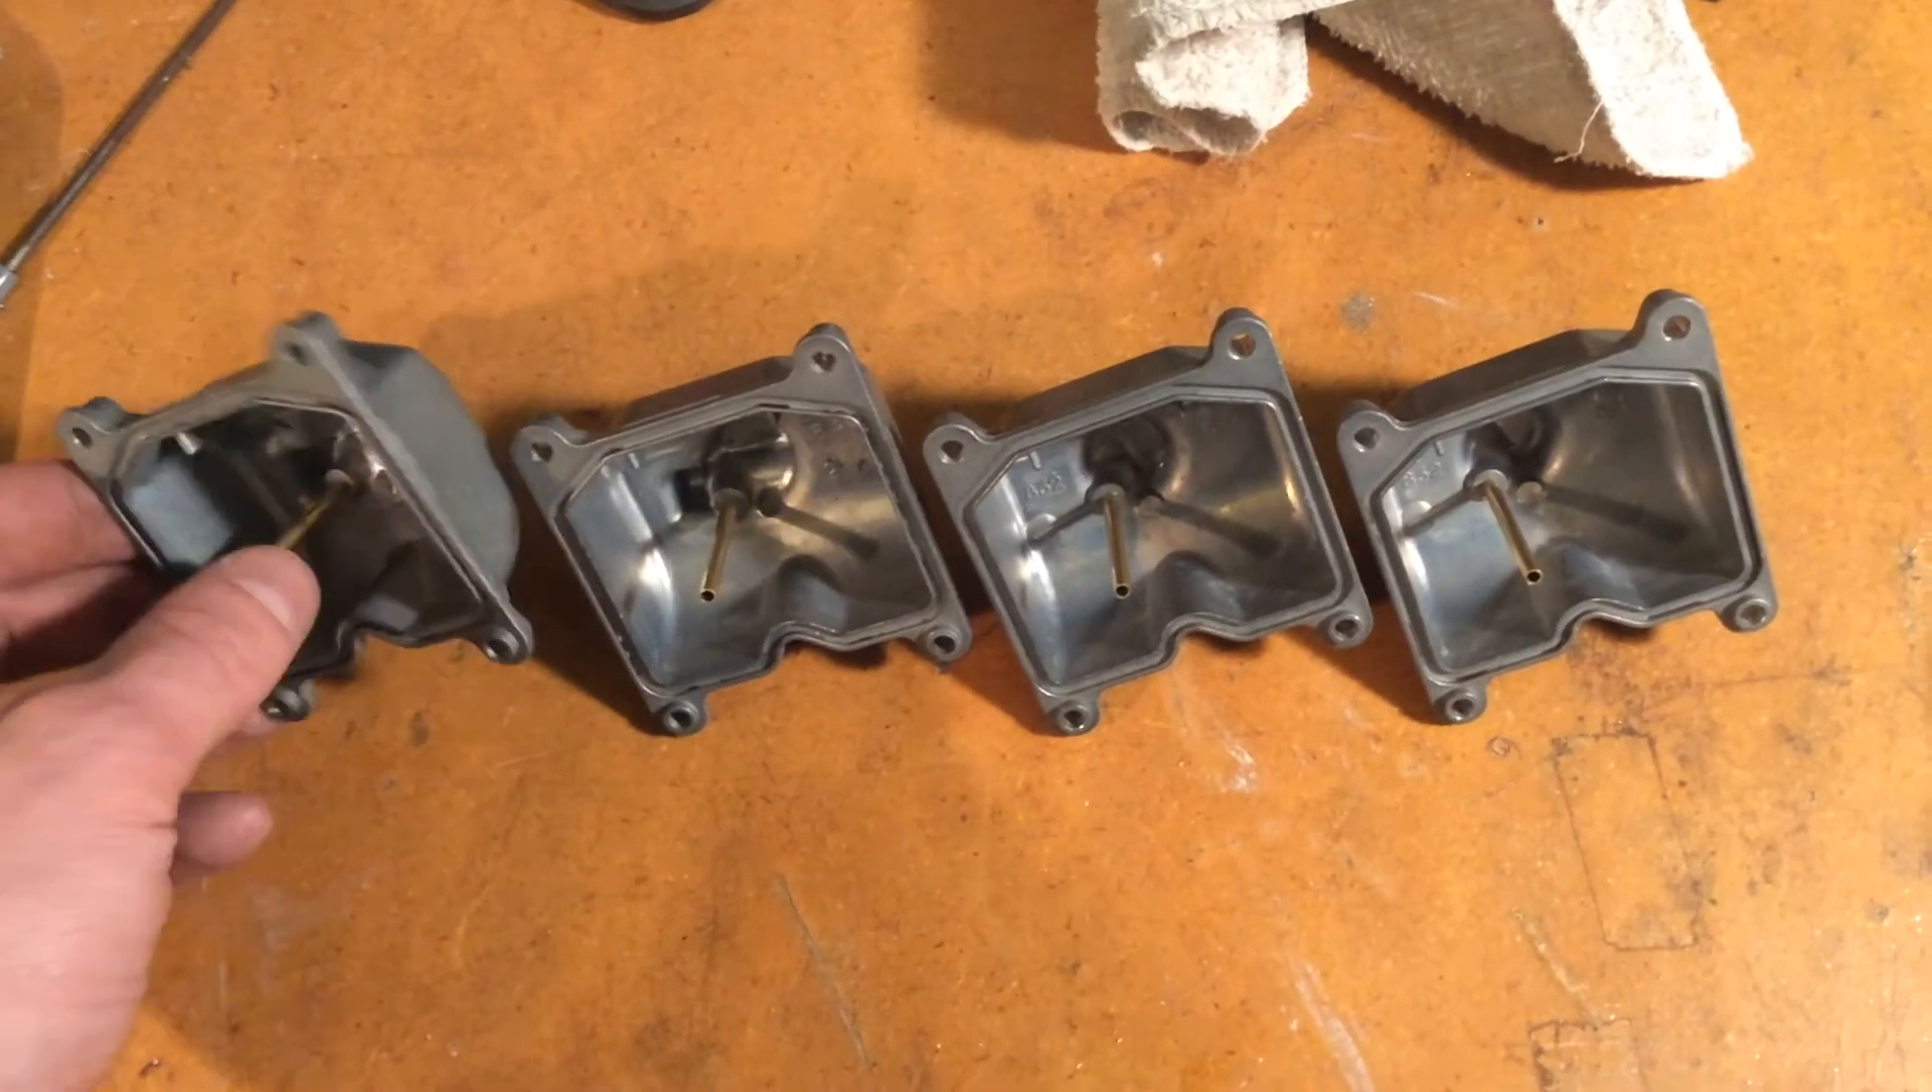All right, here's the finished product. We've got four bowls with our press fit overflow tubes.